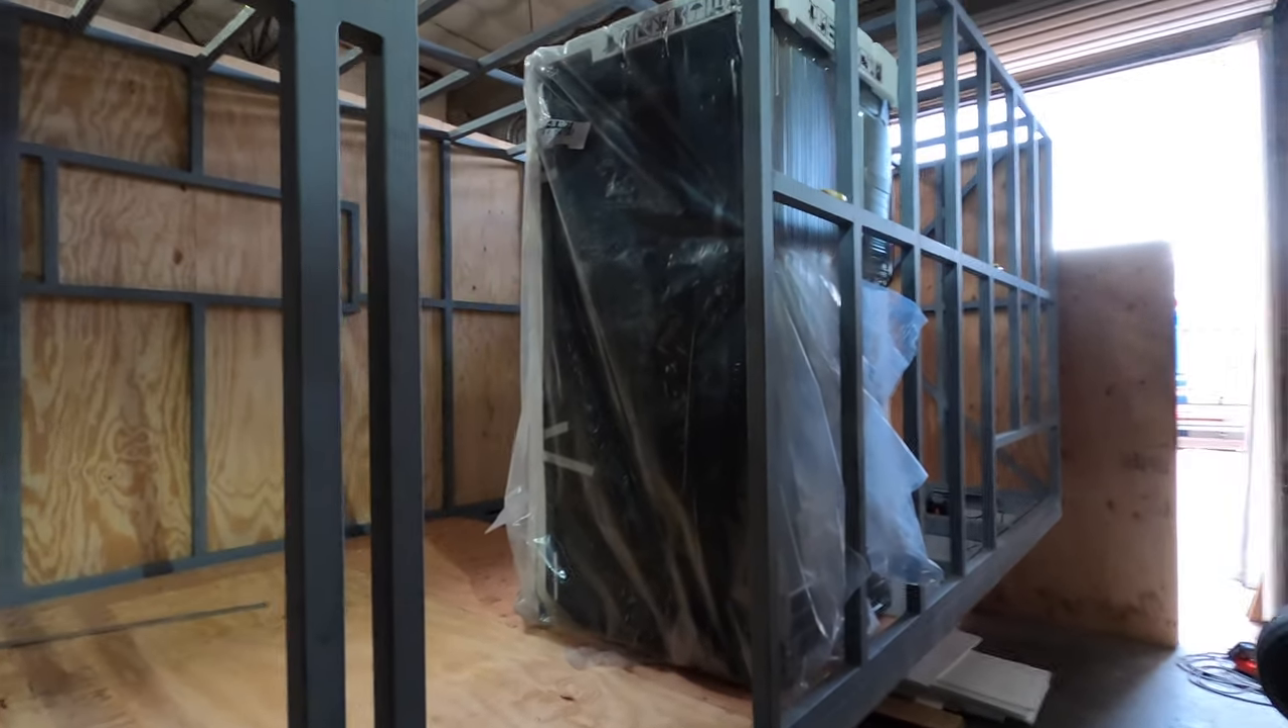I did get my fridge in. That is kind of where it goes.